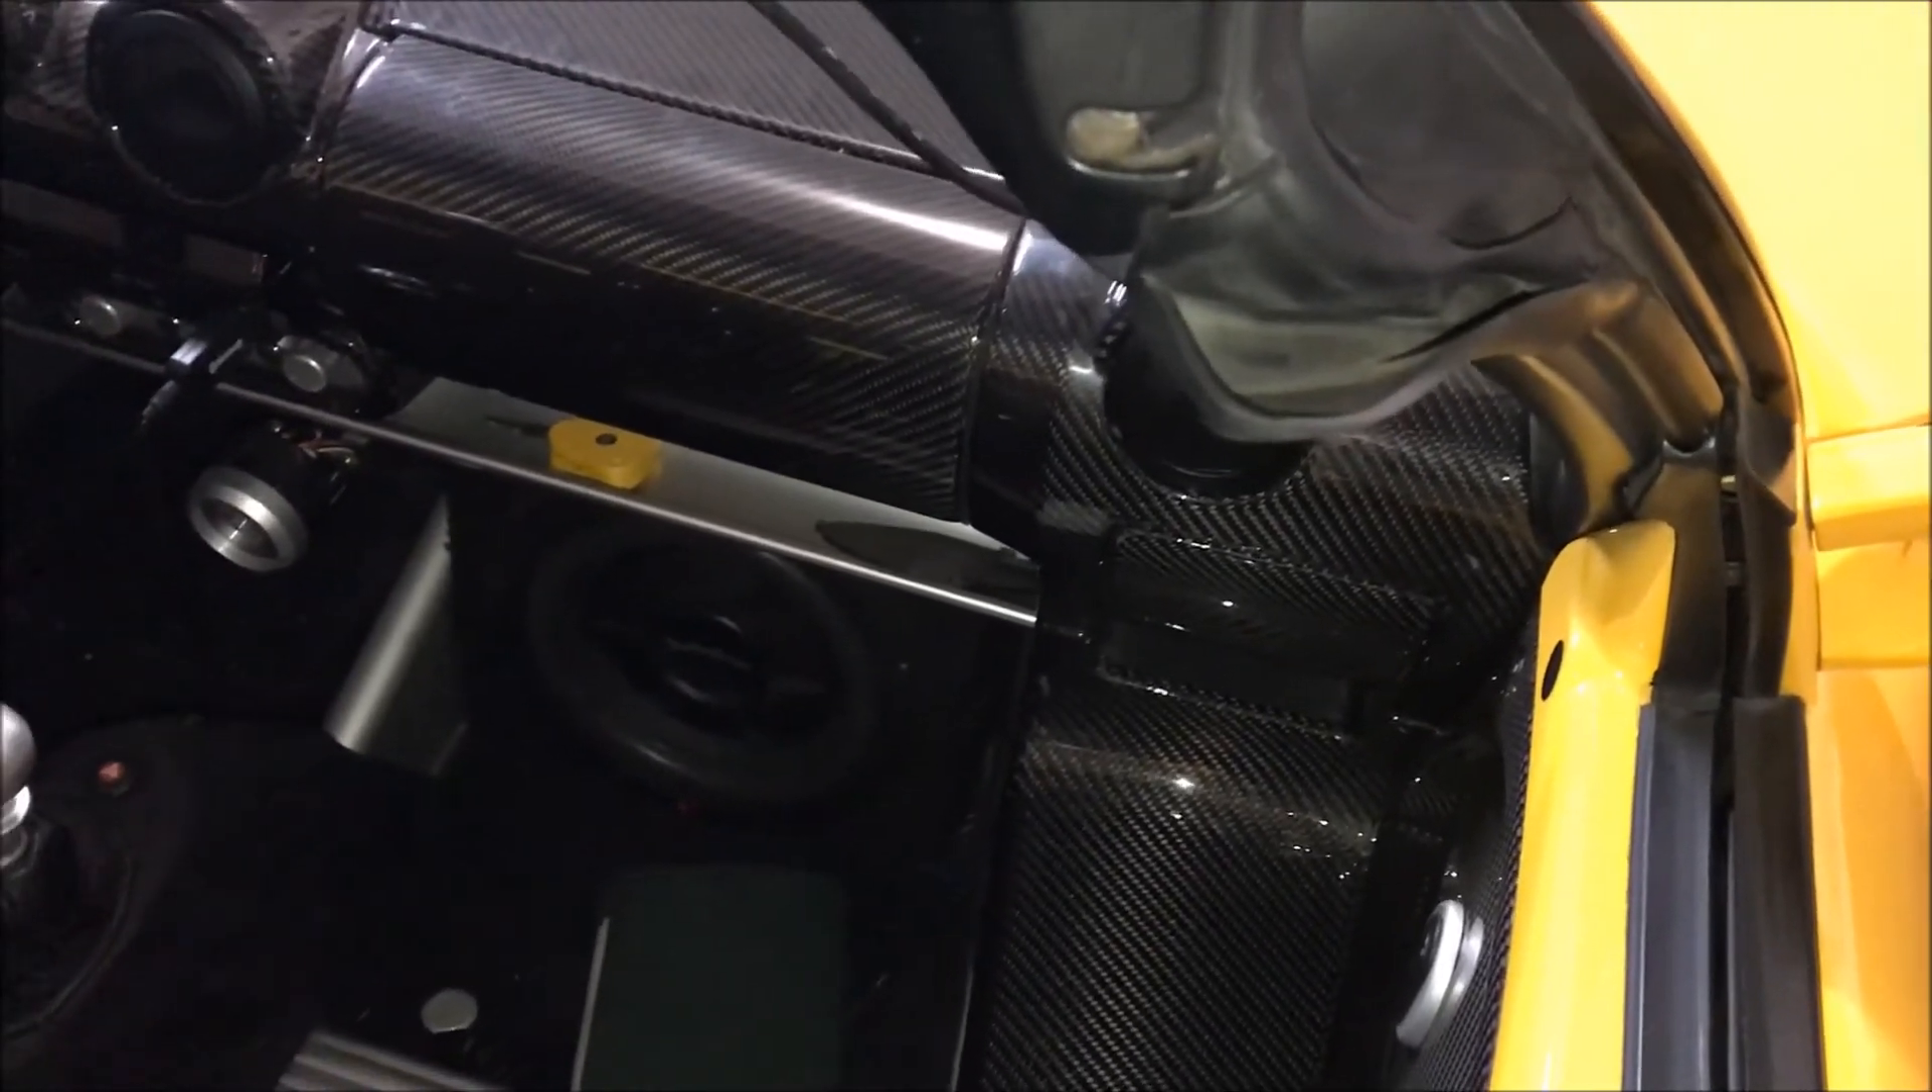Okay, so the panels are back on.